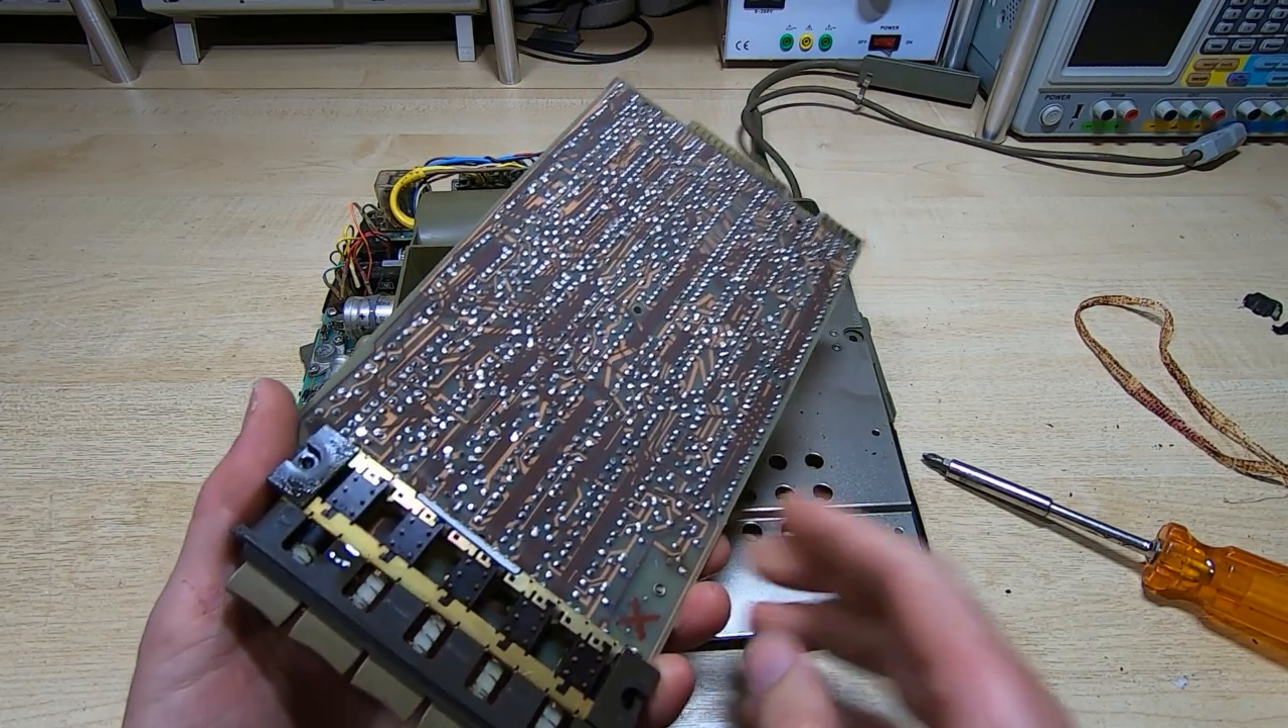Okay so that's the pcb disconnected looks to be in good condition.